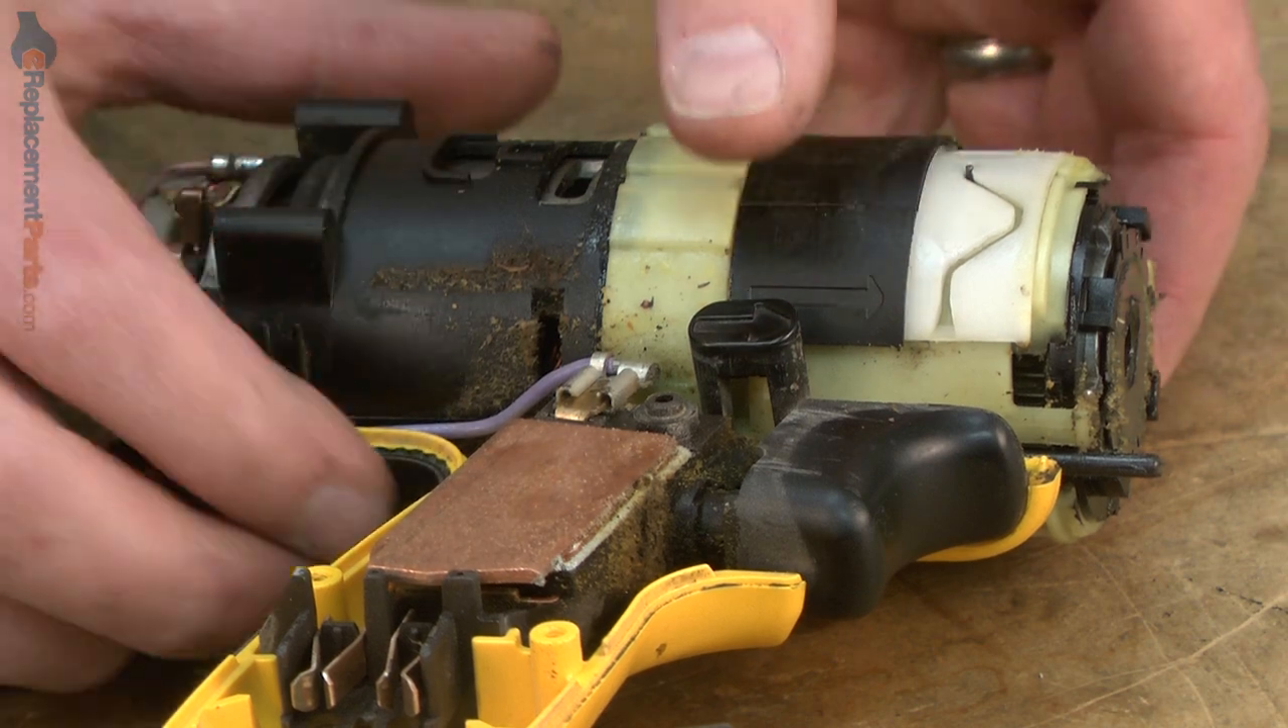With the housing removed, now I have access to the motor, transmission, and switch assemblies.